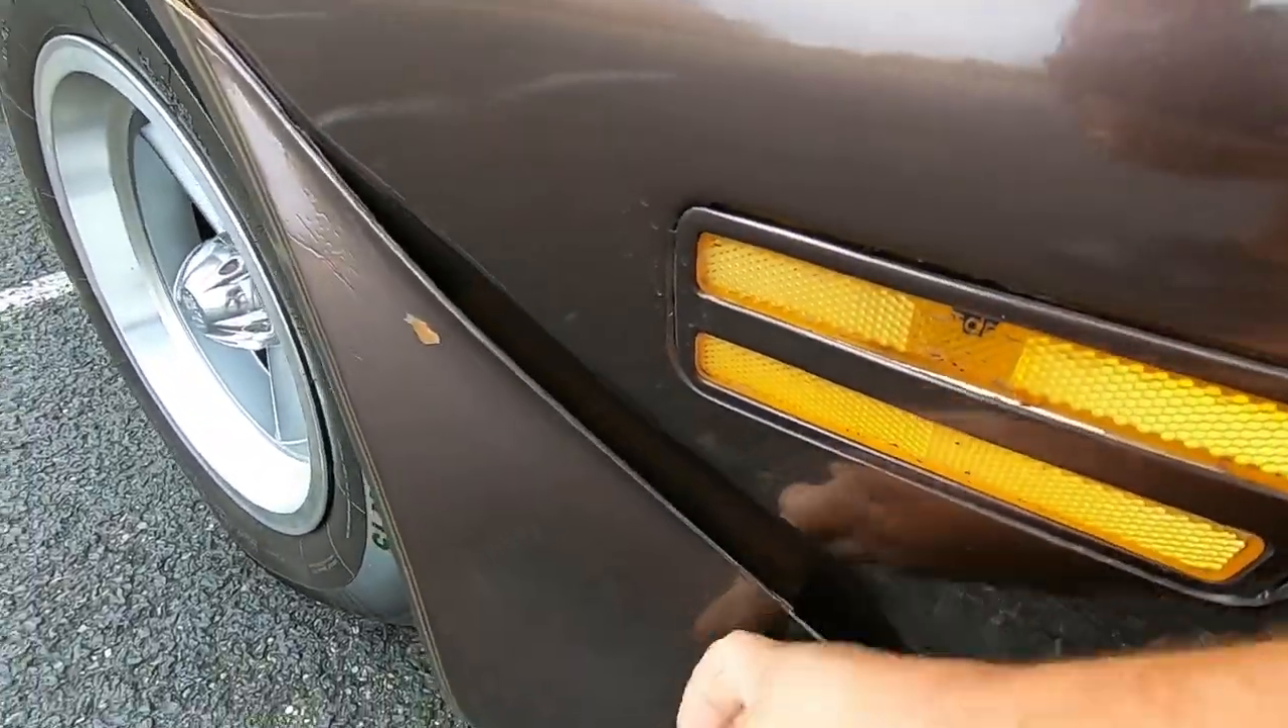A little bit of a gap here on this little plastic fender in the front.